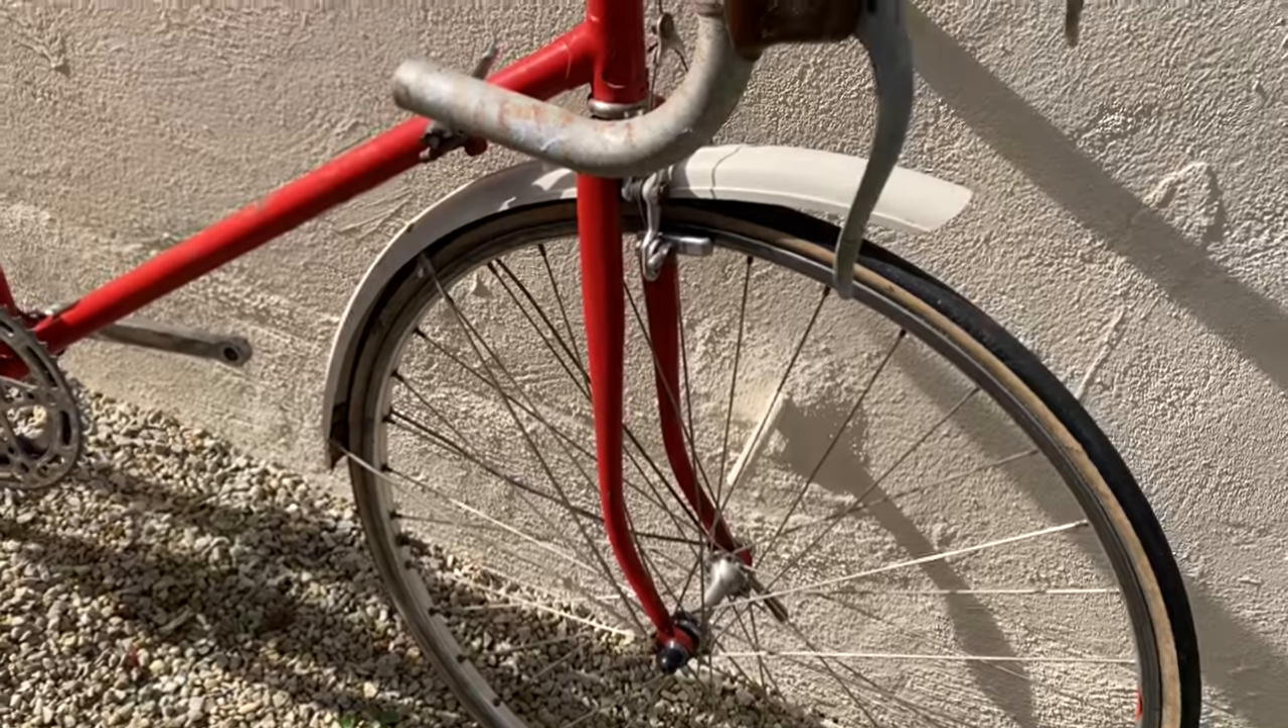I need to fix that mud guard which is sticking up at the front there.